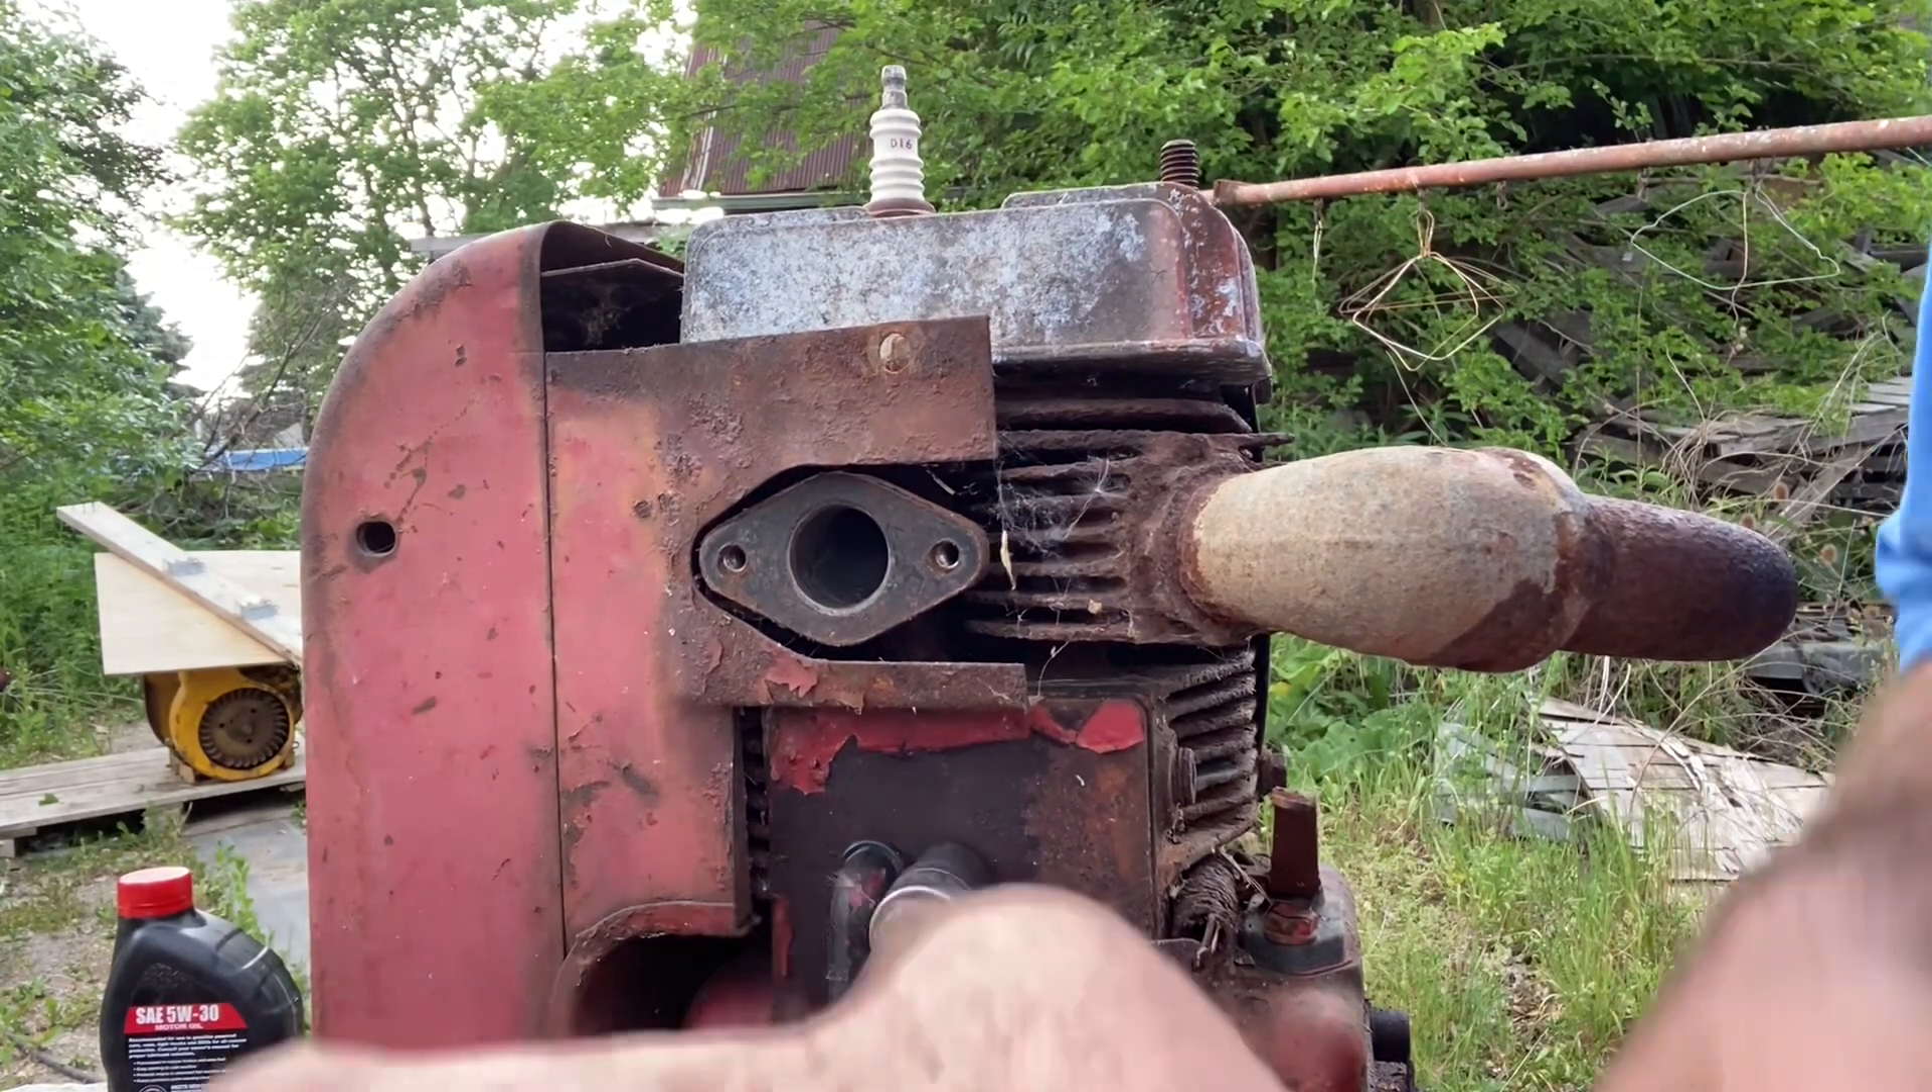Now, you can see I have the carburetor off.